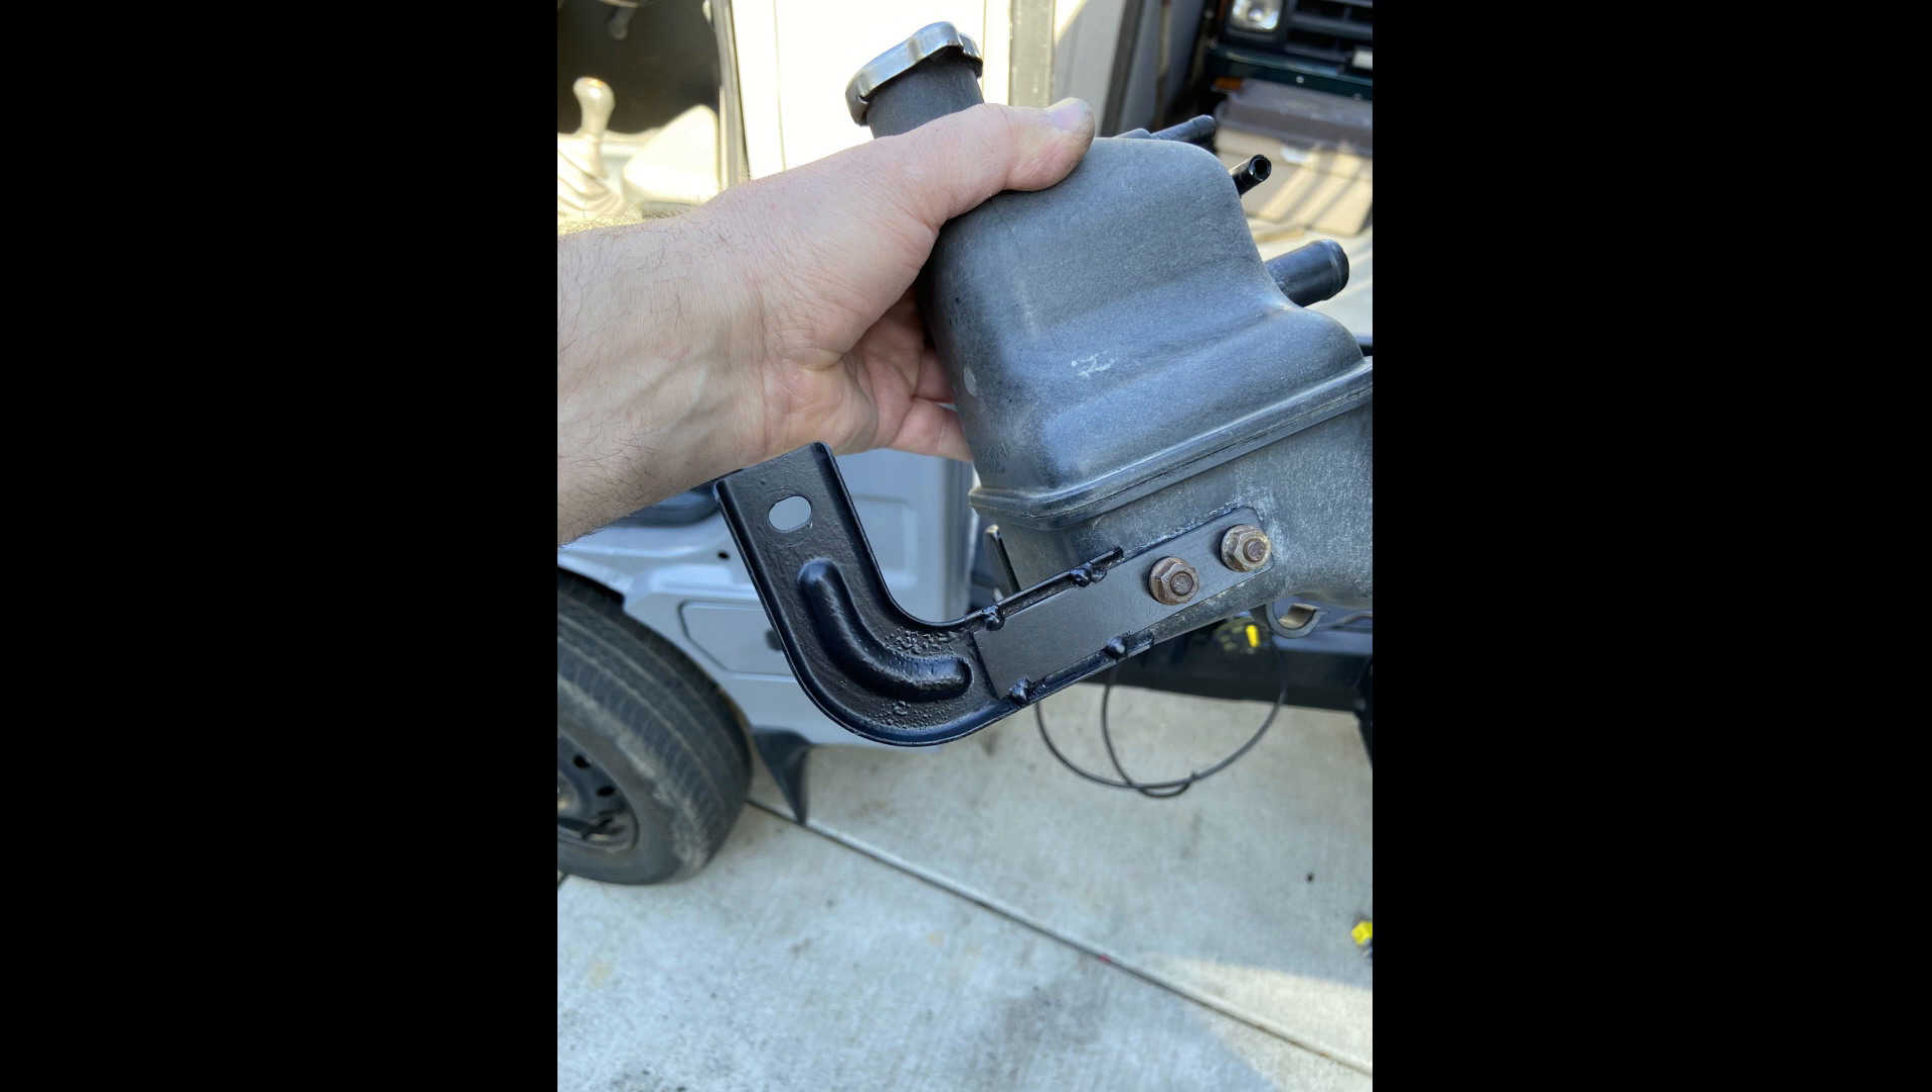So what I did is I removed the coolant tank and, uh, I fabricated a little bracket to extend the coolant tank more towards the center of the vehicle.